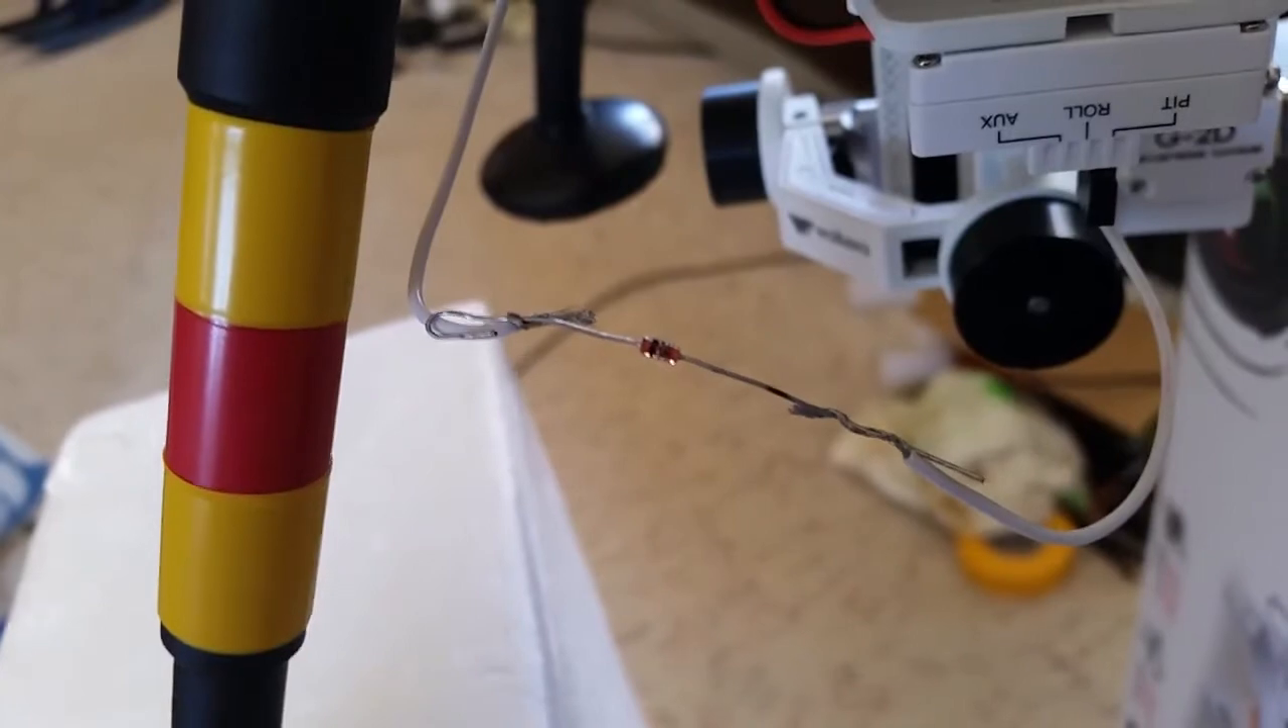Right, there's a signal diode that I've just temporarily put in the line.